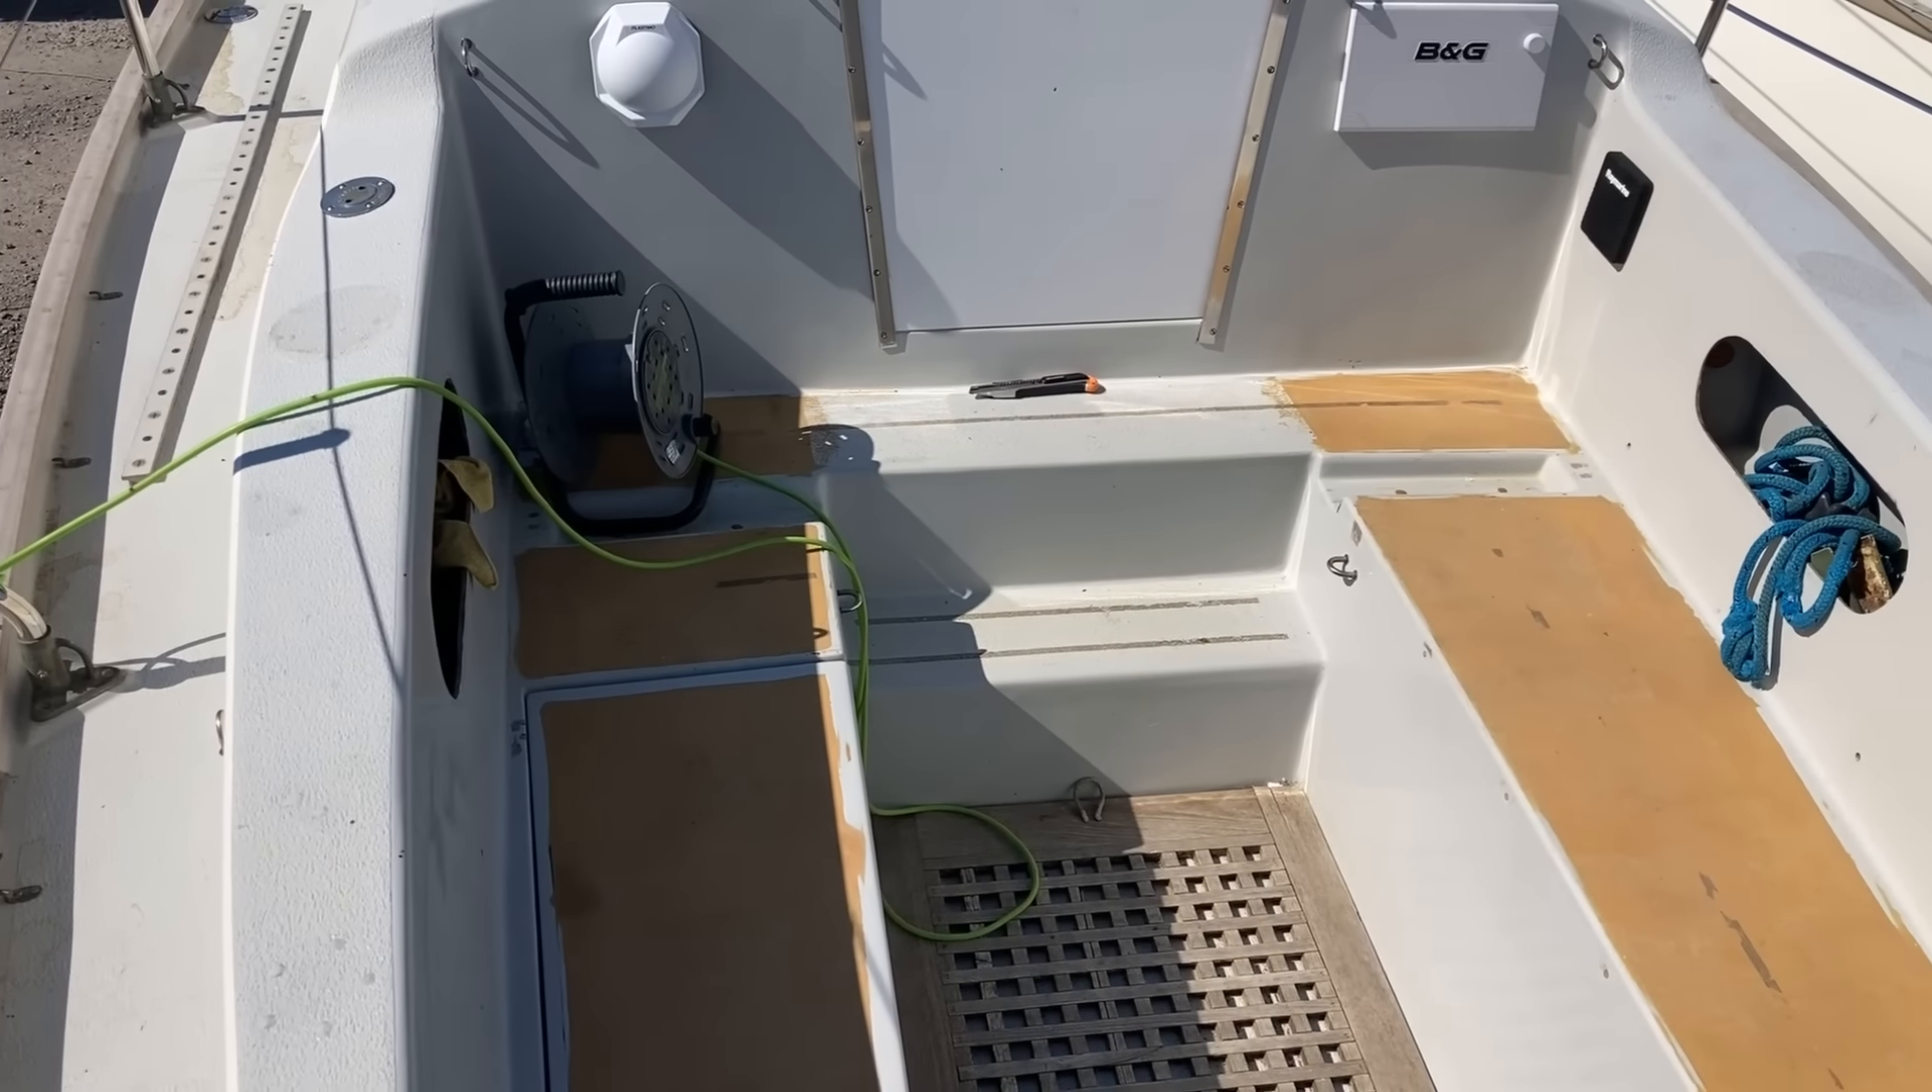You can see we are waiting for some cockpit decking to be put down just to finish that off.